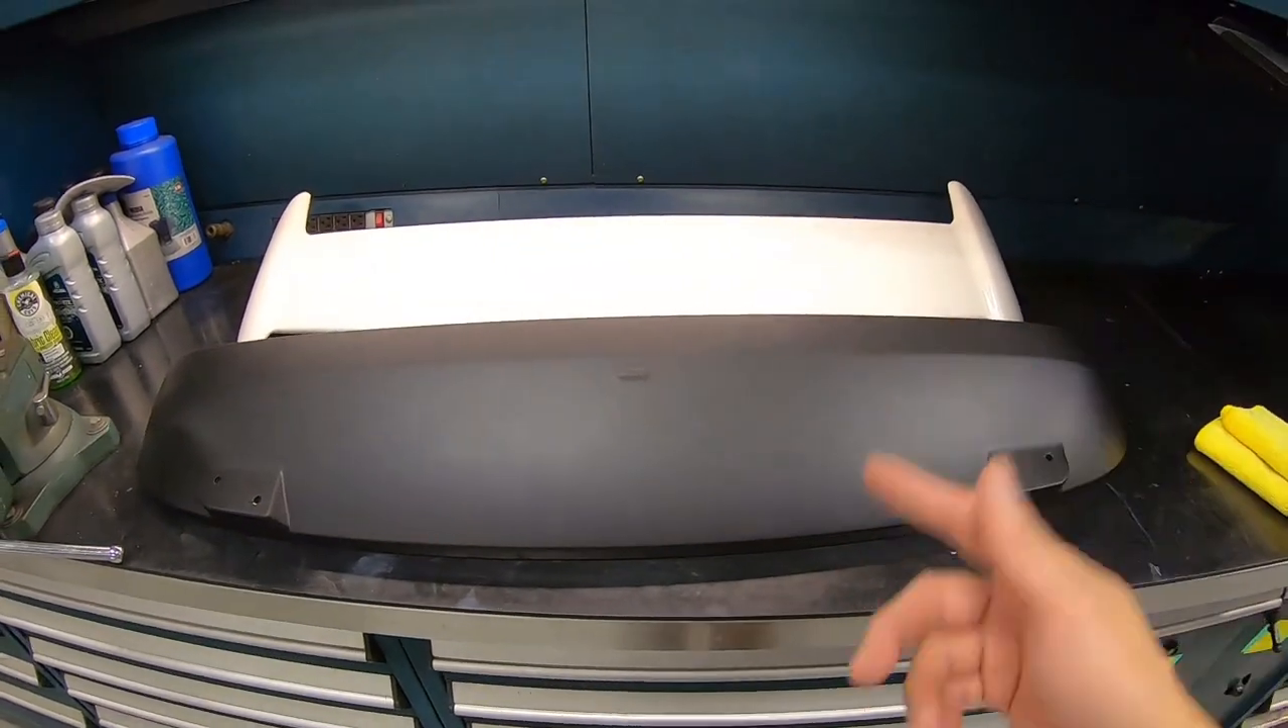Very, very OEM -like finish and we already got our wings nice and polished. All we have to do, put them back together and get it back on the car.